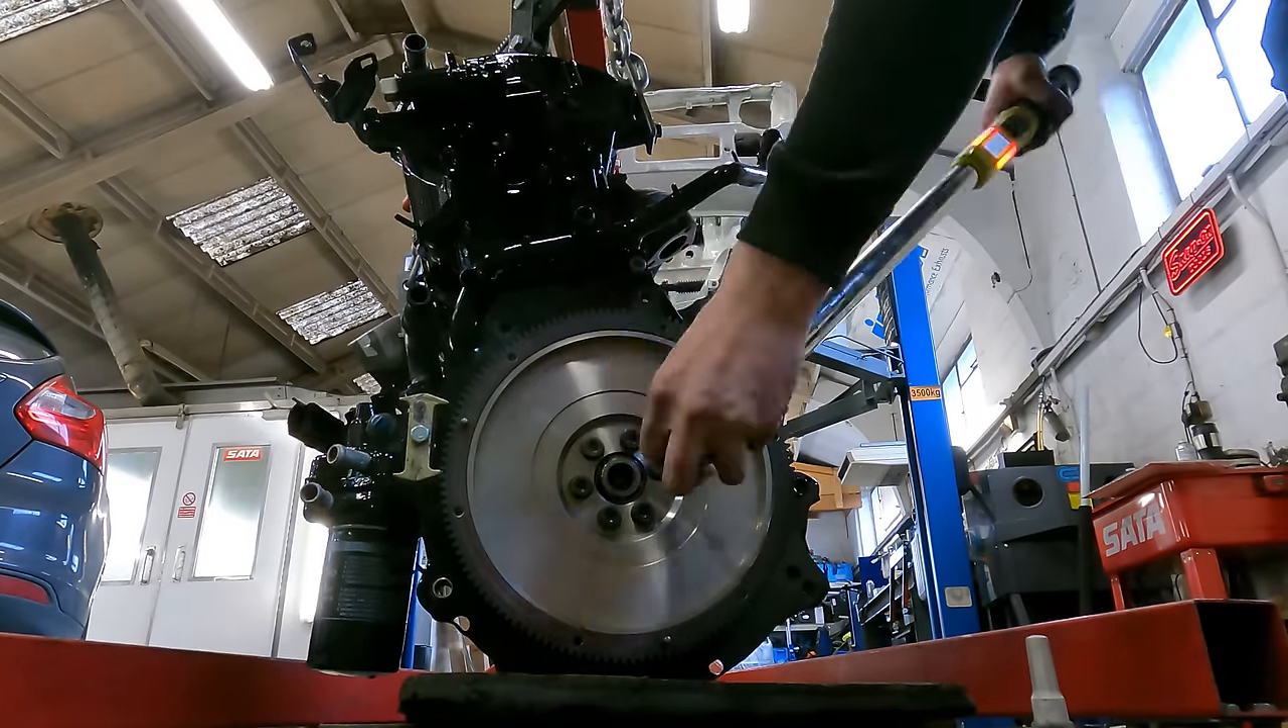And the flywheel is on. Got the bolts started.